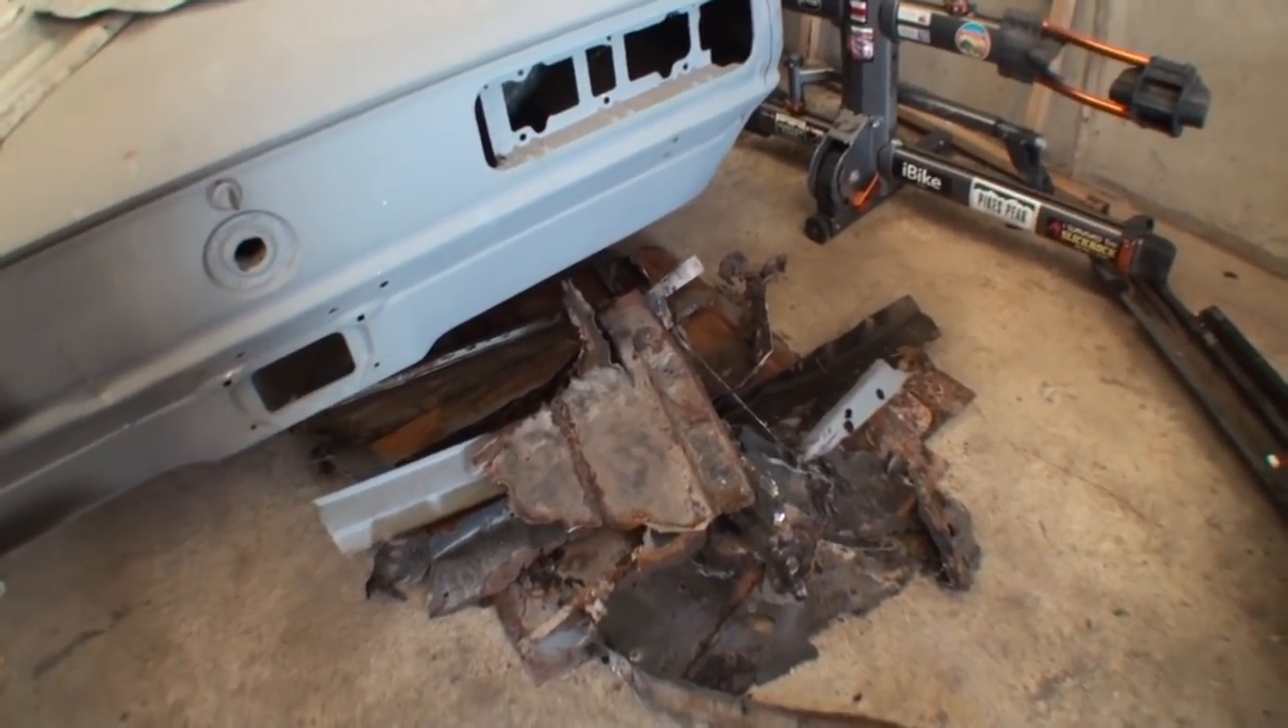This is the floor that we removed and the rocker panel. This is all that's left.